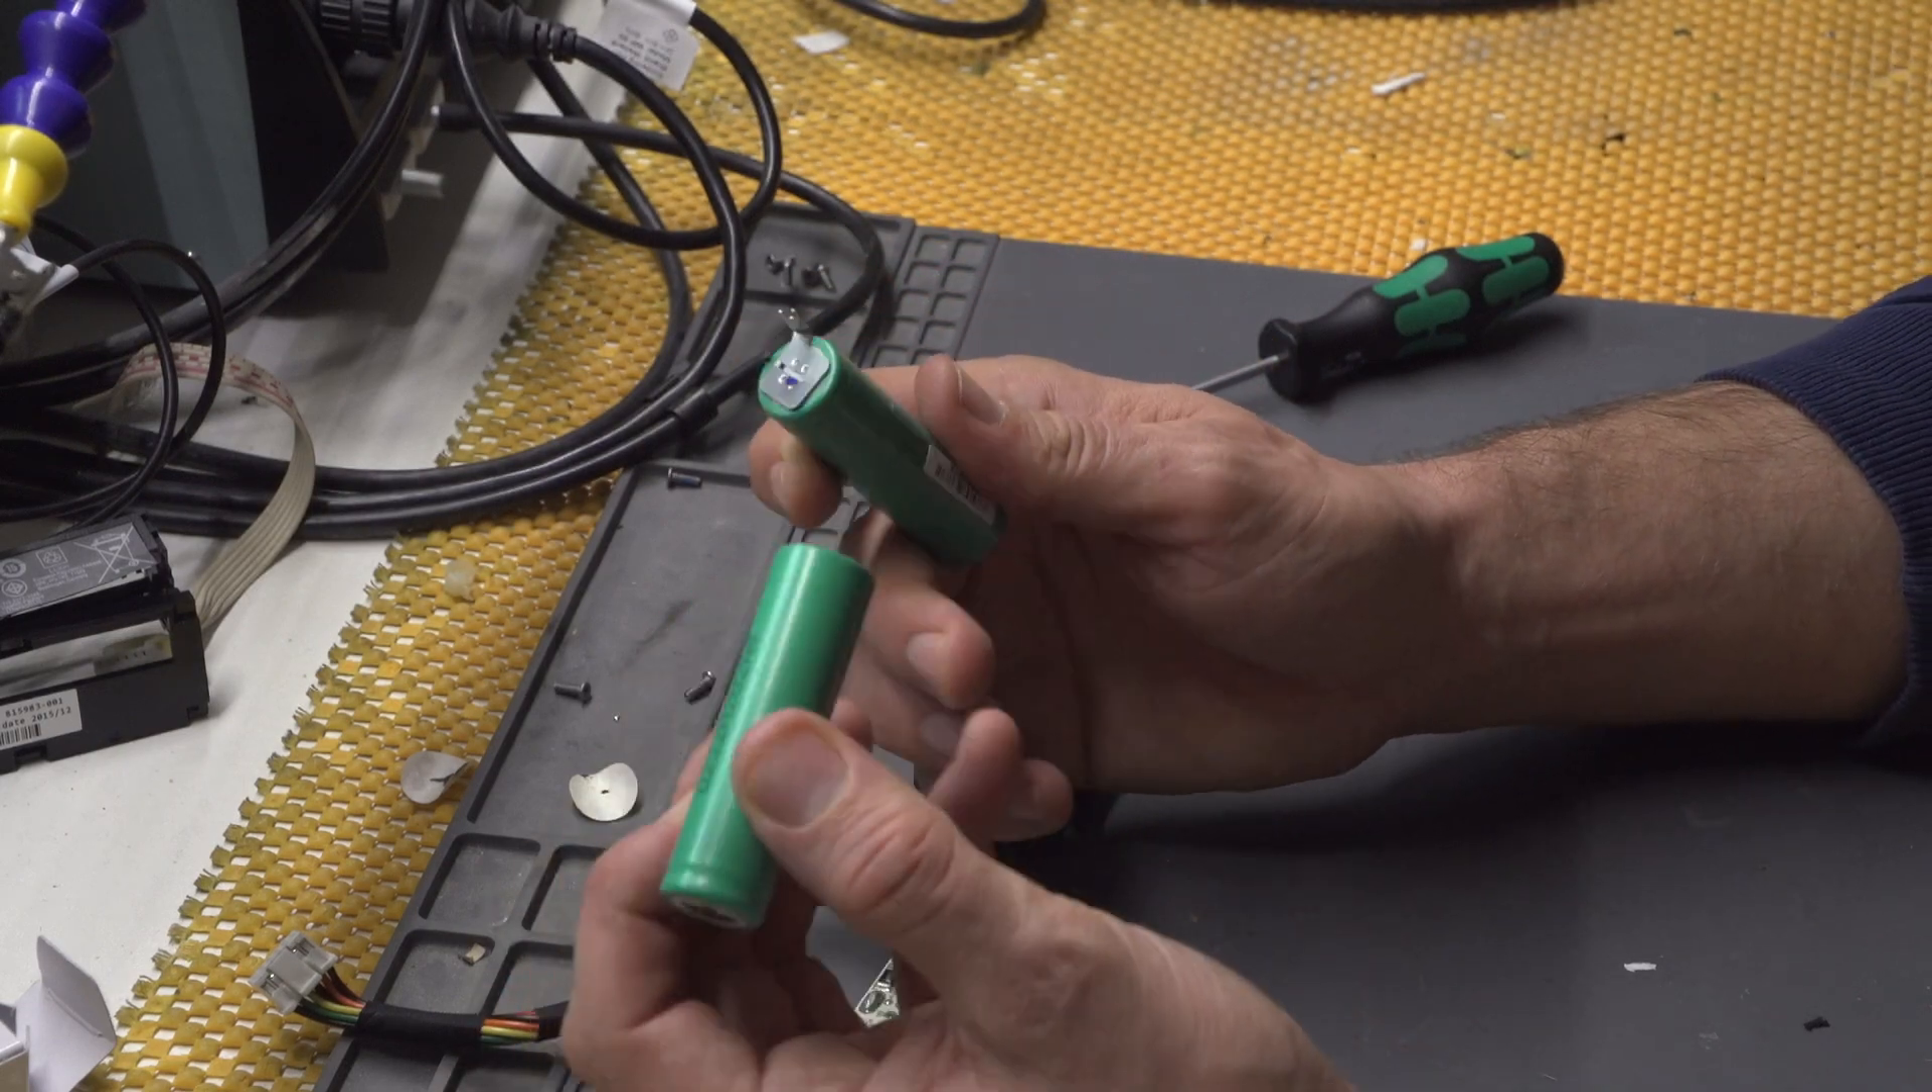Okay so basically i i have successfully removed both of the batteries.